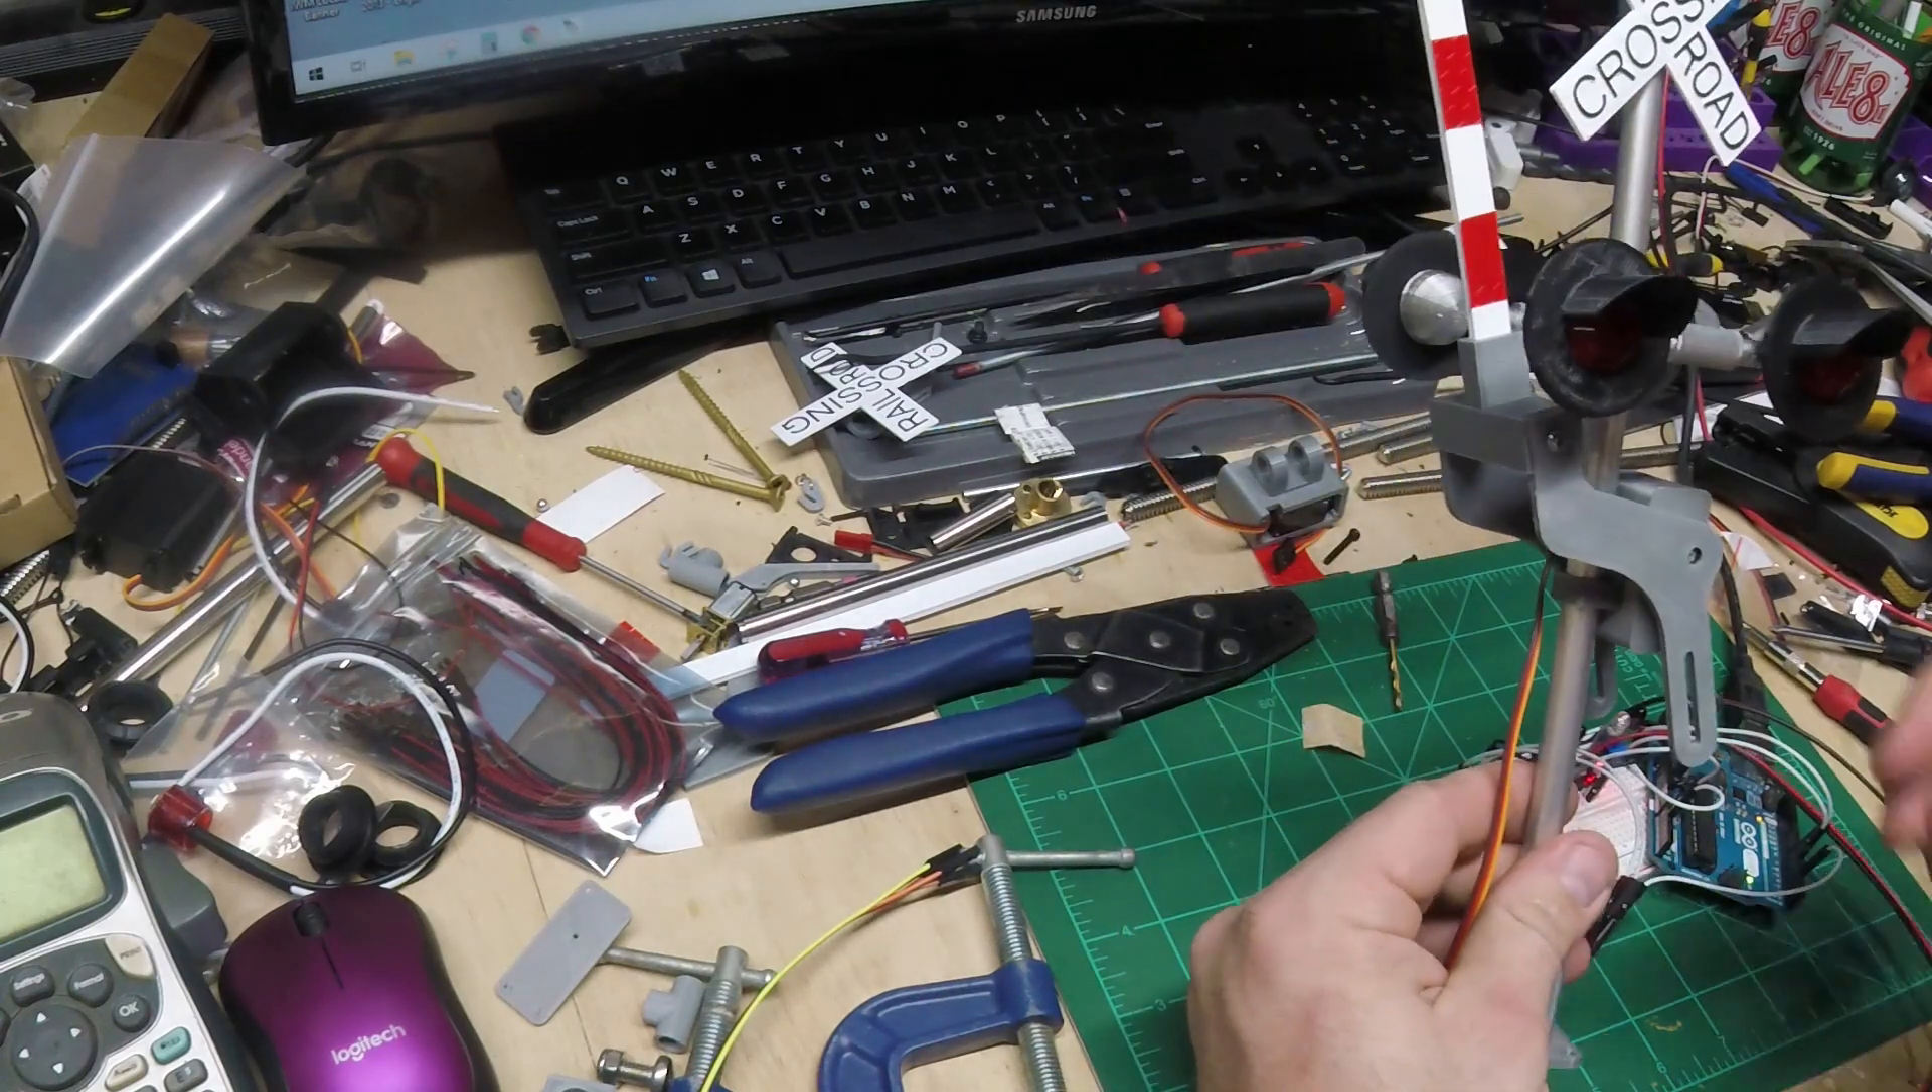I've got the sun shades and the lenses uh glued into each one so i'm really happy the way this turns out.